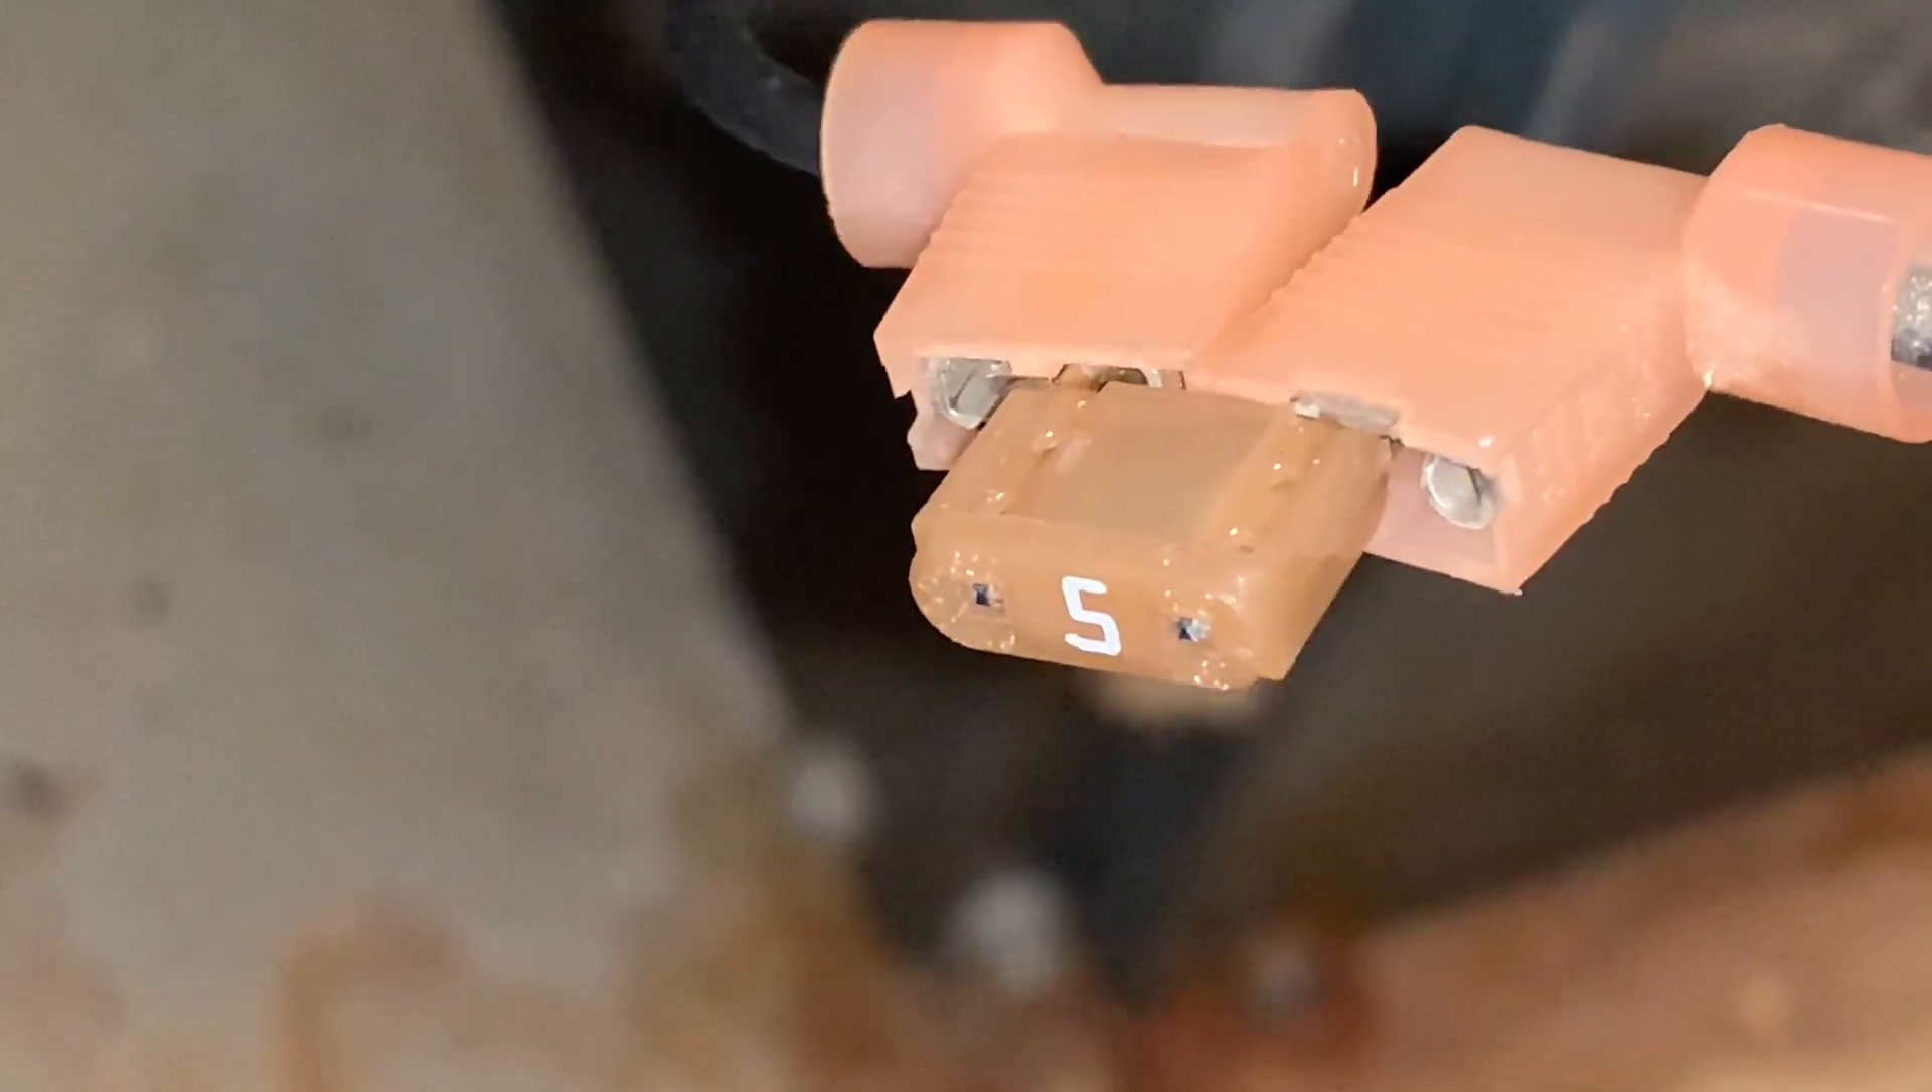My switches now are just bypassed because I didn't know if the switch was the problem. So I just took a little tiny mini fuse to join them together.